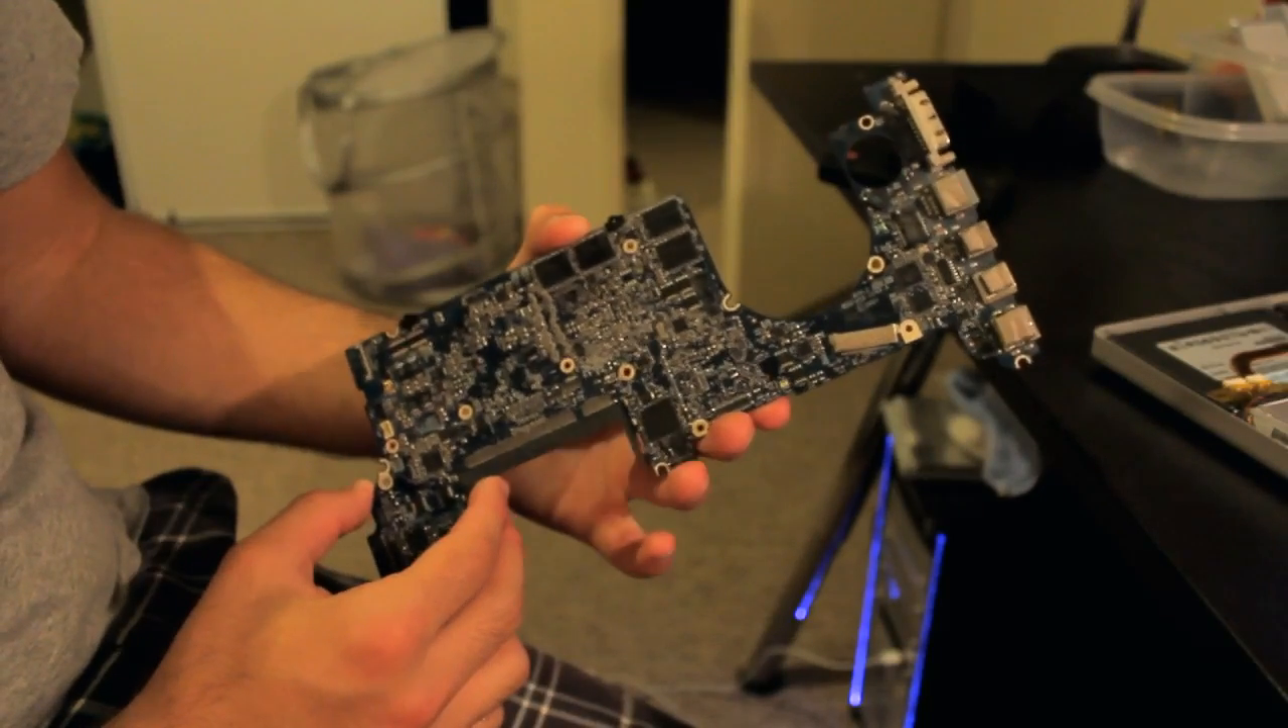Our logic board is officially out.